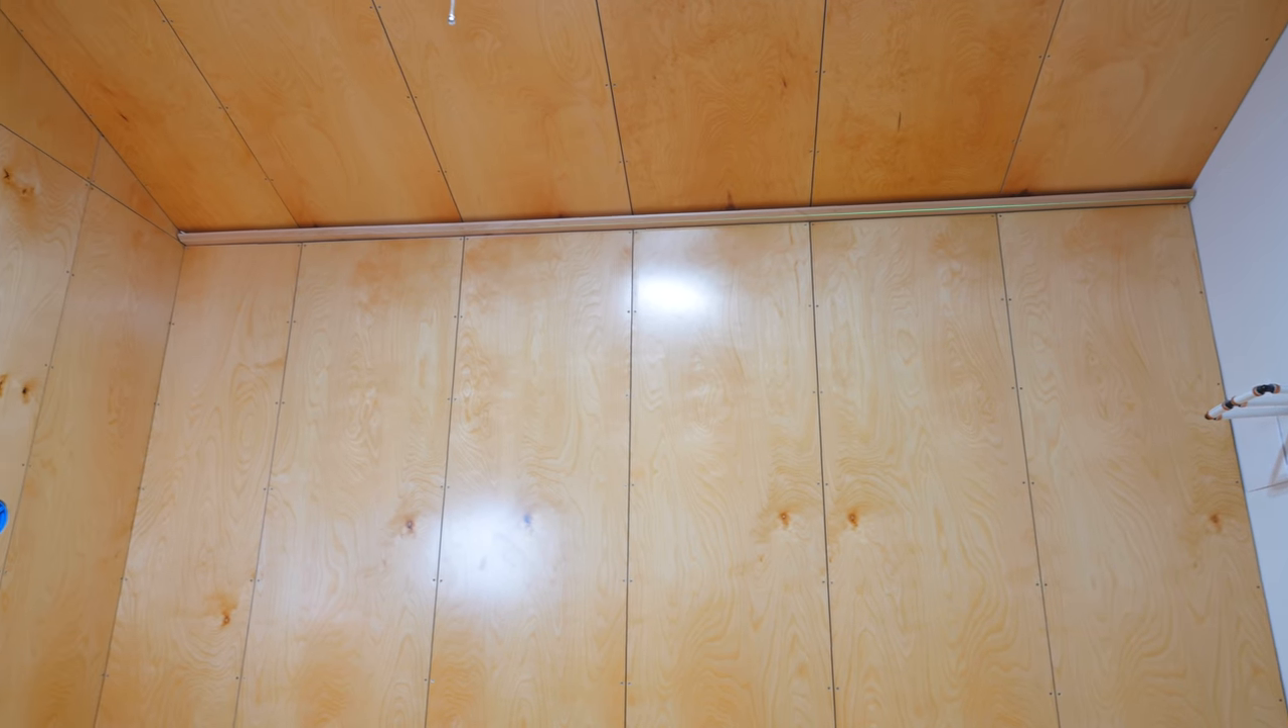But you can see in this shot where this custom trim was installed between where the ceiling panels and wall panels met.